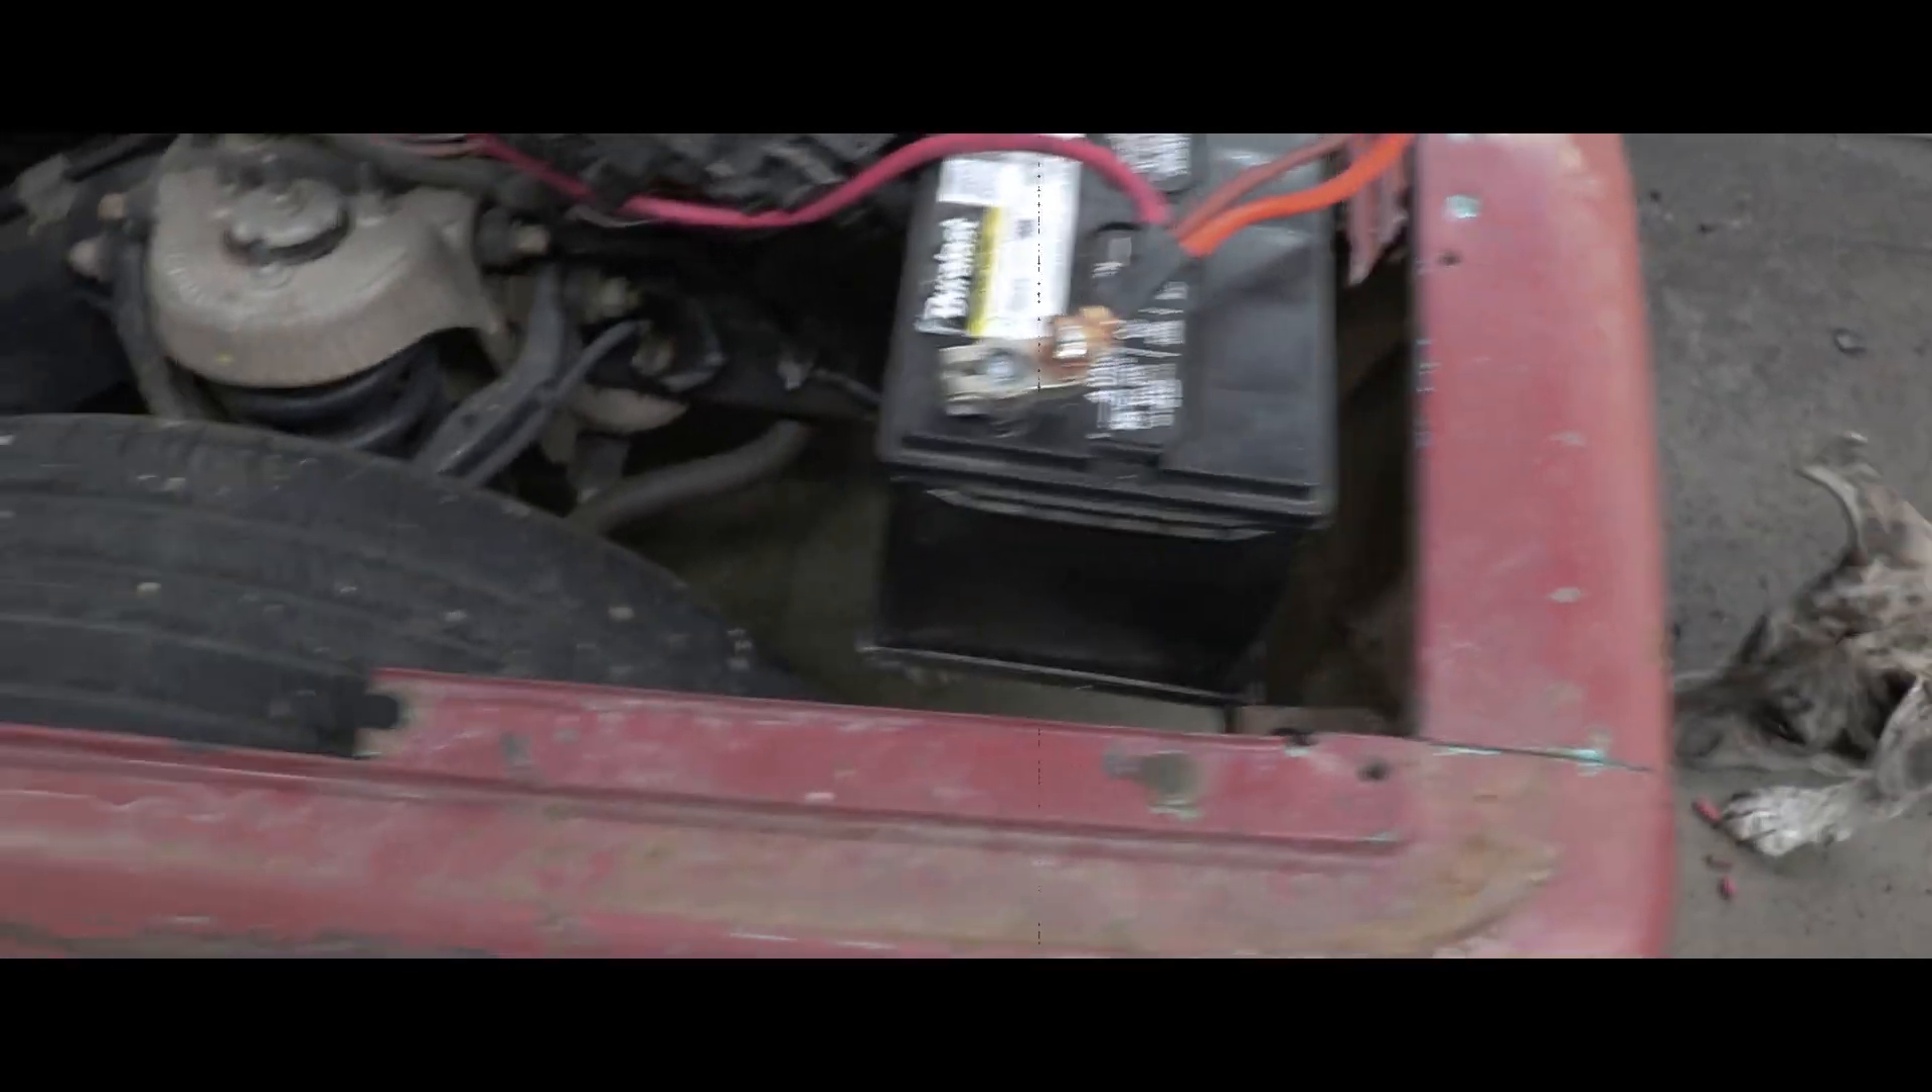Finishing up for the day we've got the battery in sitting nicely good gap around it for accessibility.